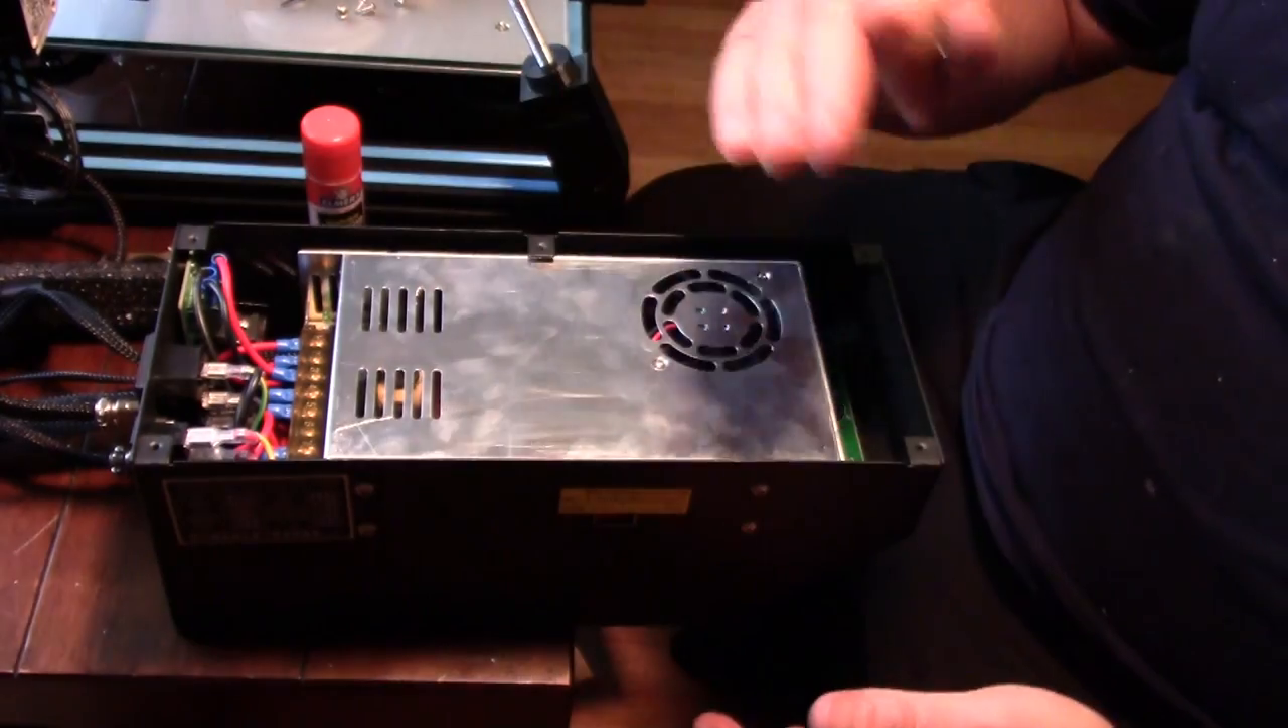So this is the control box with the bottom taken off.